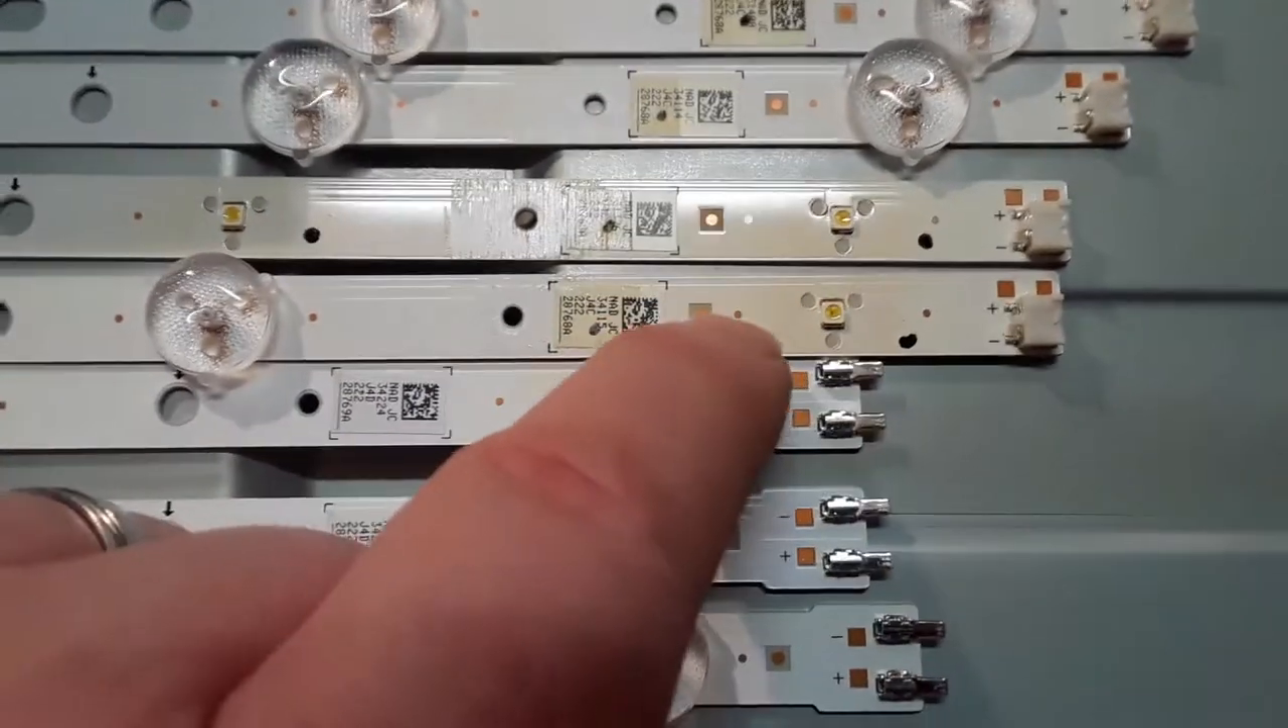And I've removed the lens caps off the faulty ones.